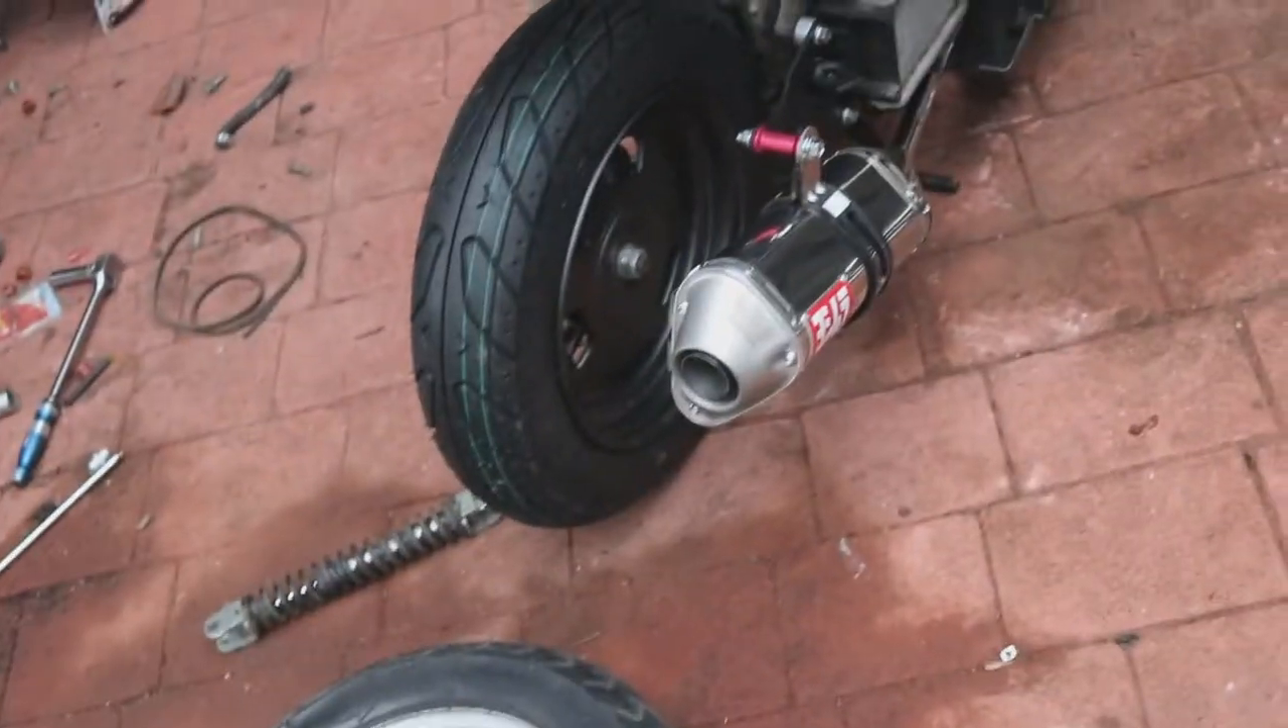So we got the rear wheel on. It's all set. It's situated. We got it figured out.